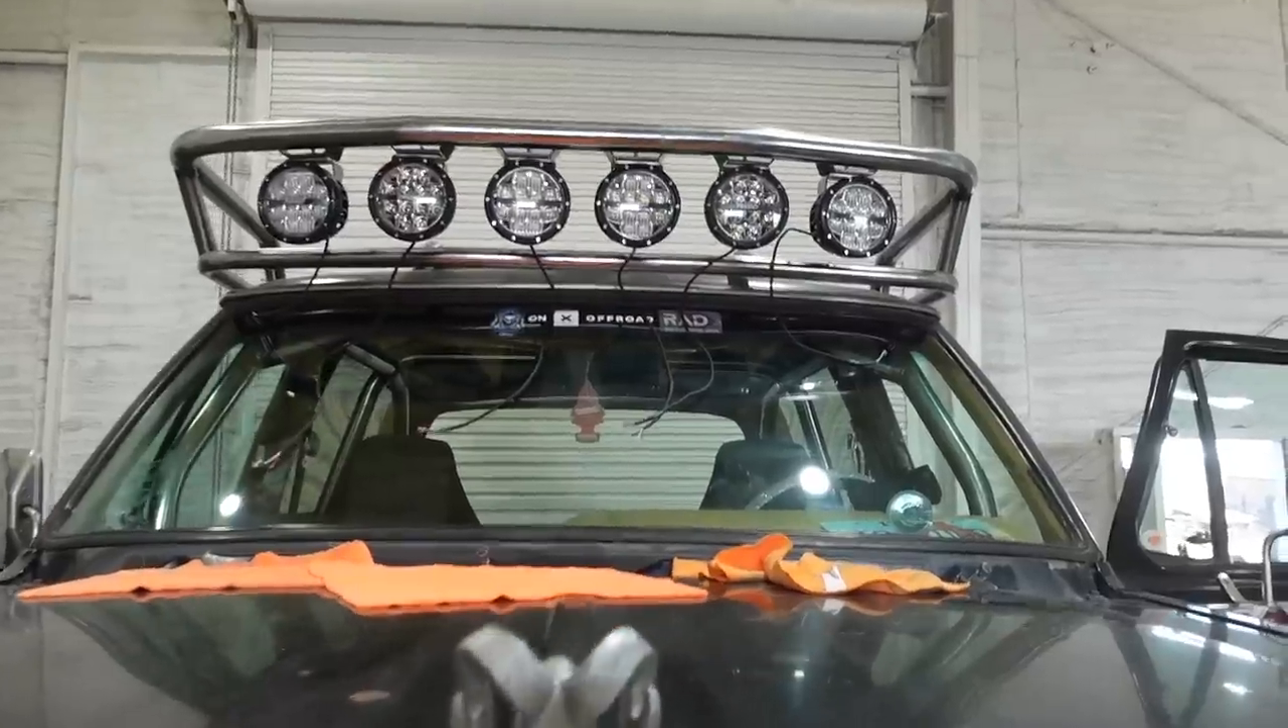Lights are on but they're not wired yet and they're also not tilted but take a look at that.